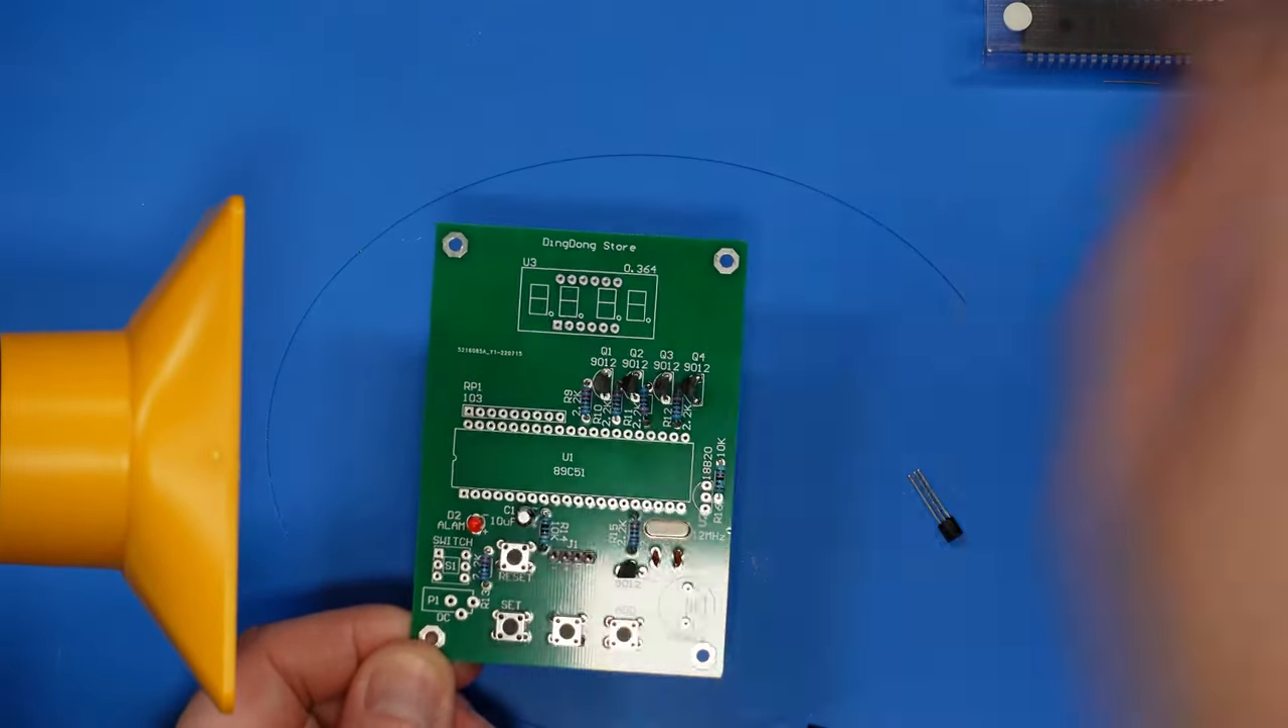So now we have the buttons in place. Everything's there.